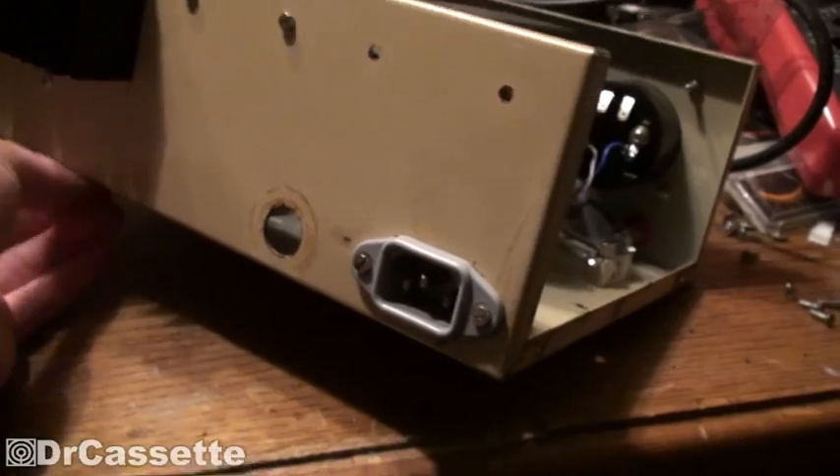The jack is in its place.